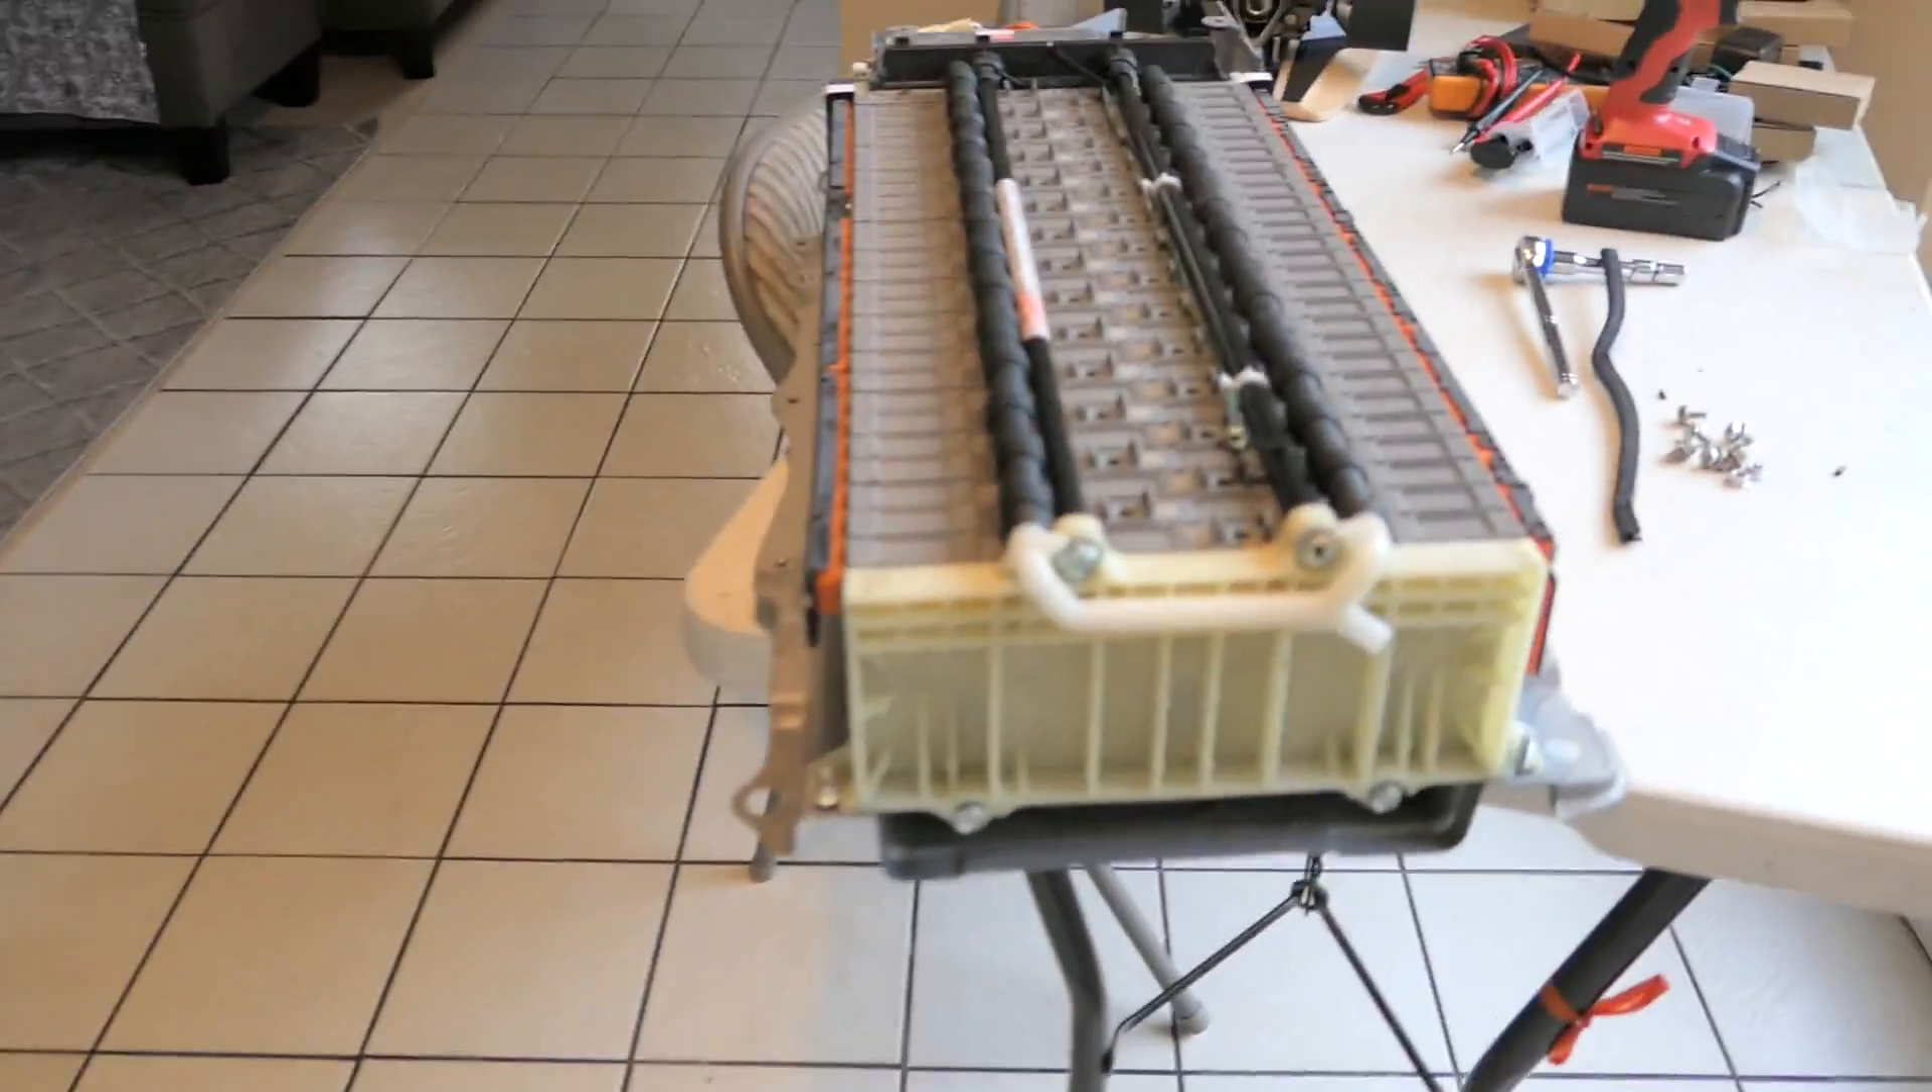All right and now we have the exposed battery pack.